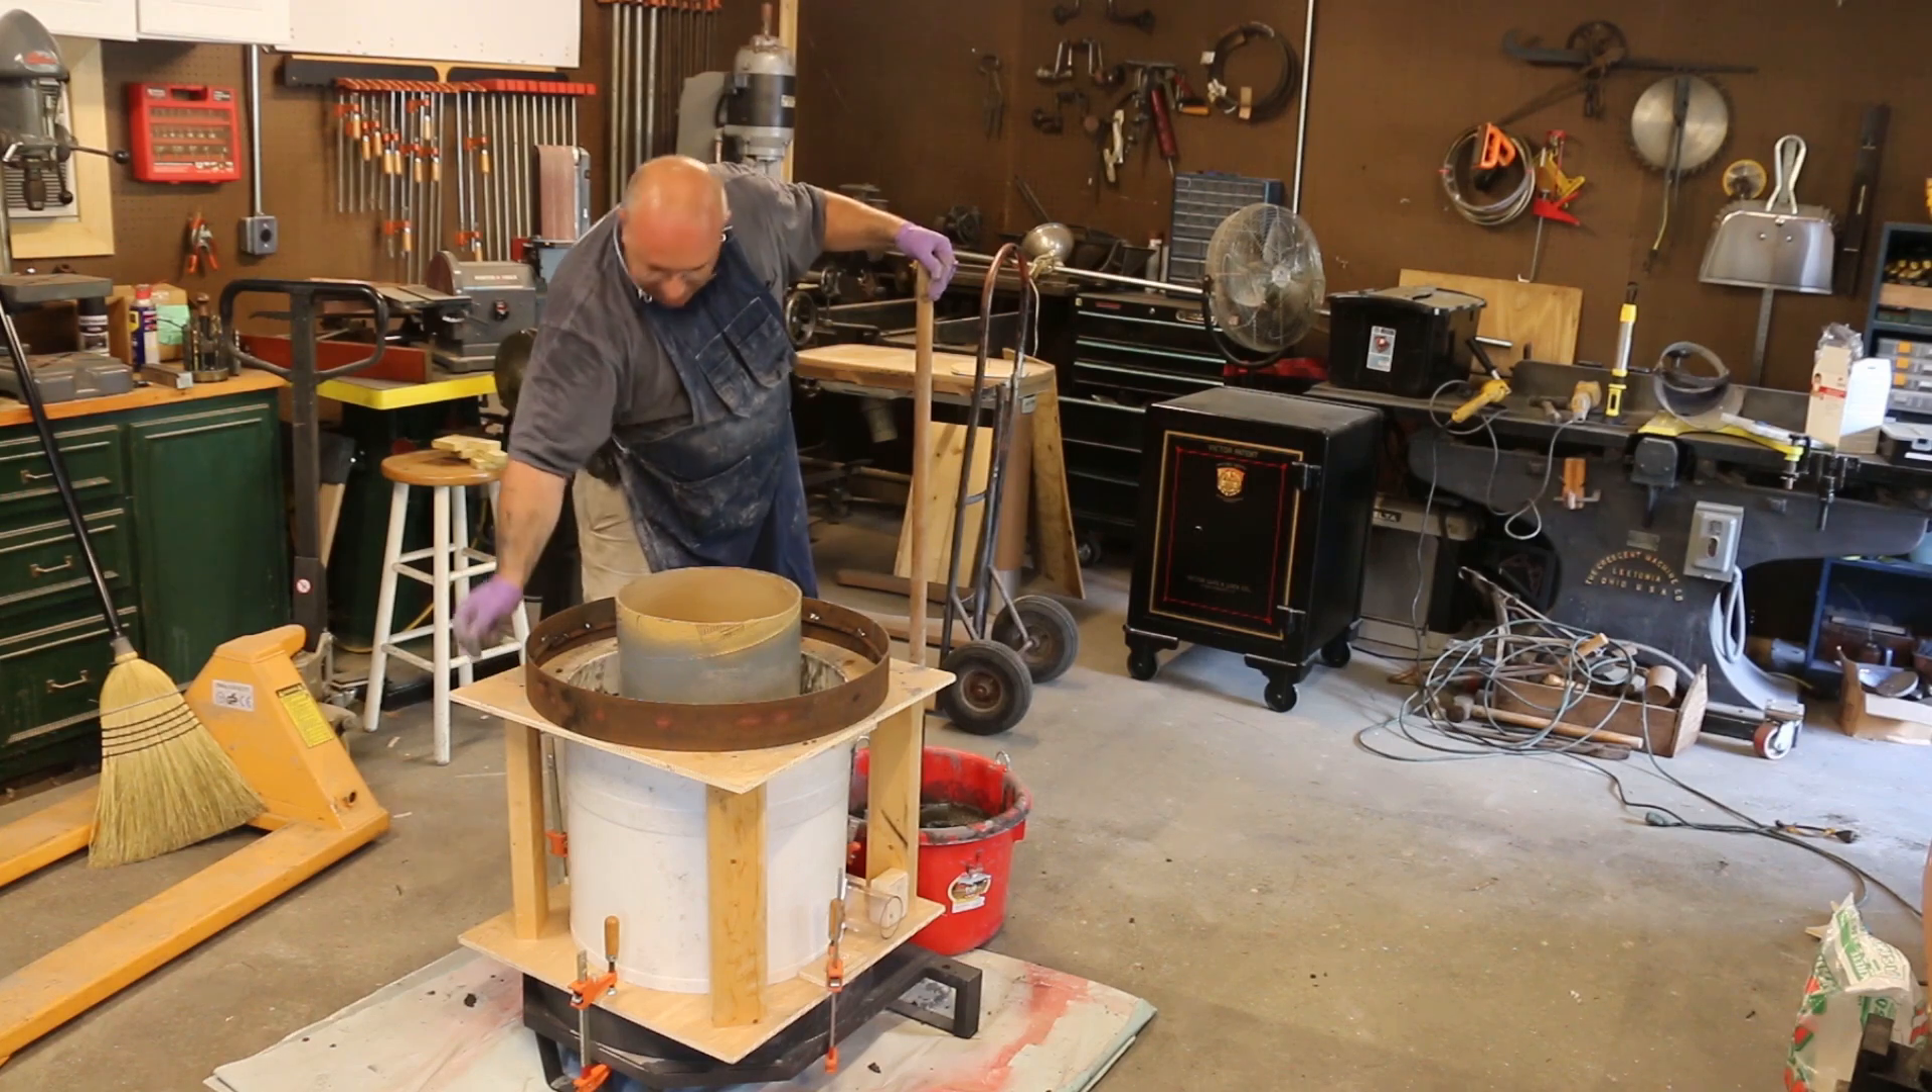I've got the uh top ring on here.